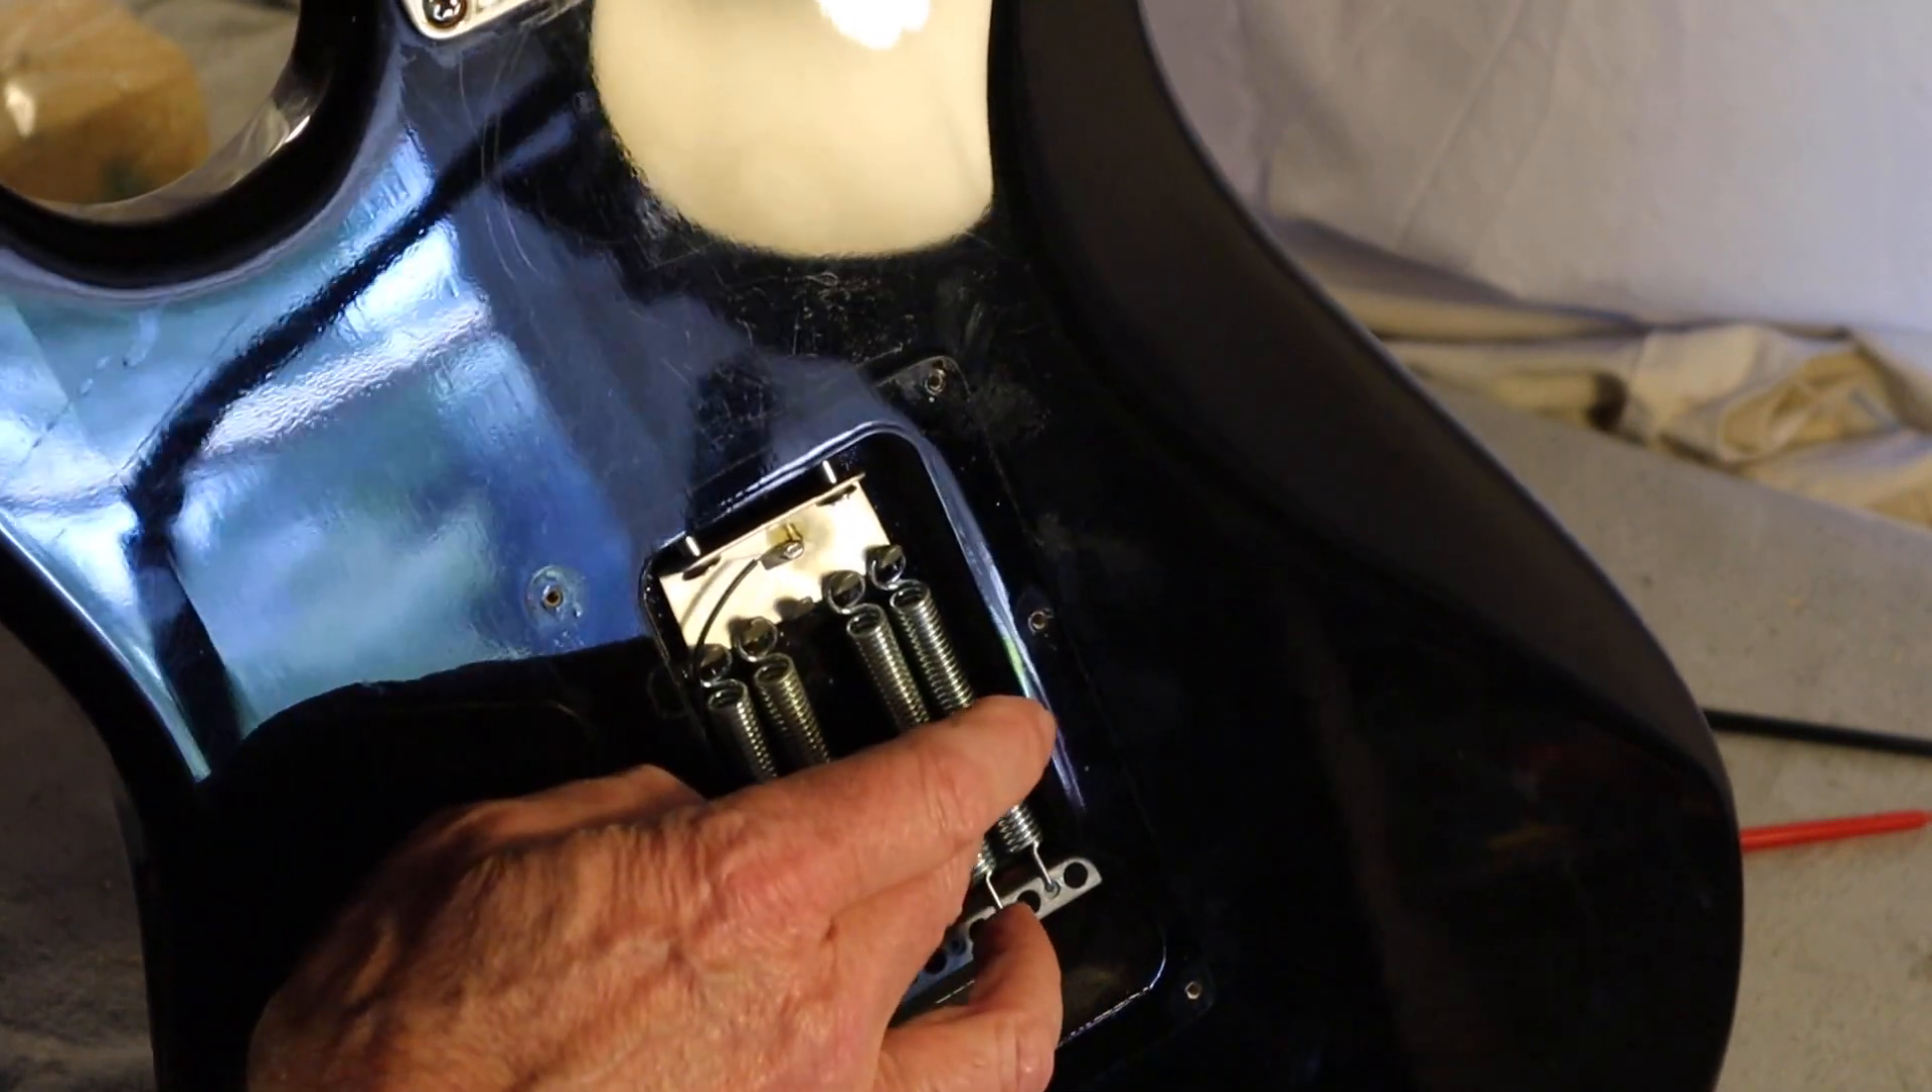Okay, so we've got the strings off, and, you know, everything looks like it should be okay, but of course we've still got these springs on here.